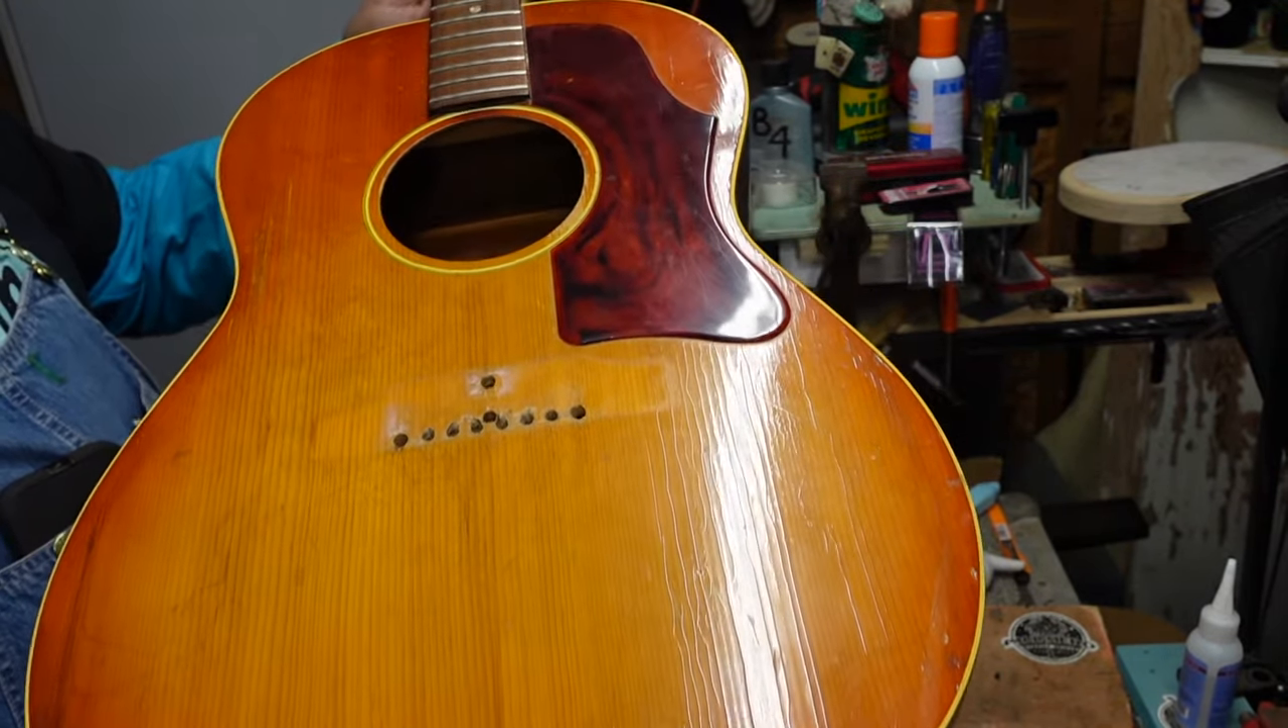Look at that swiss cheese where there used to be a bridge.